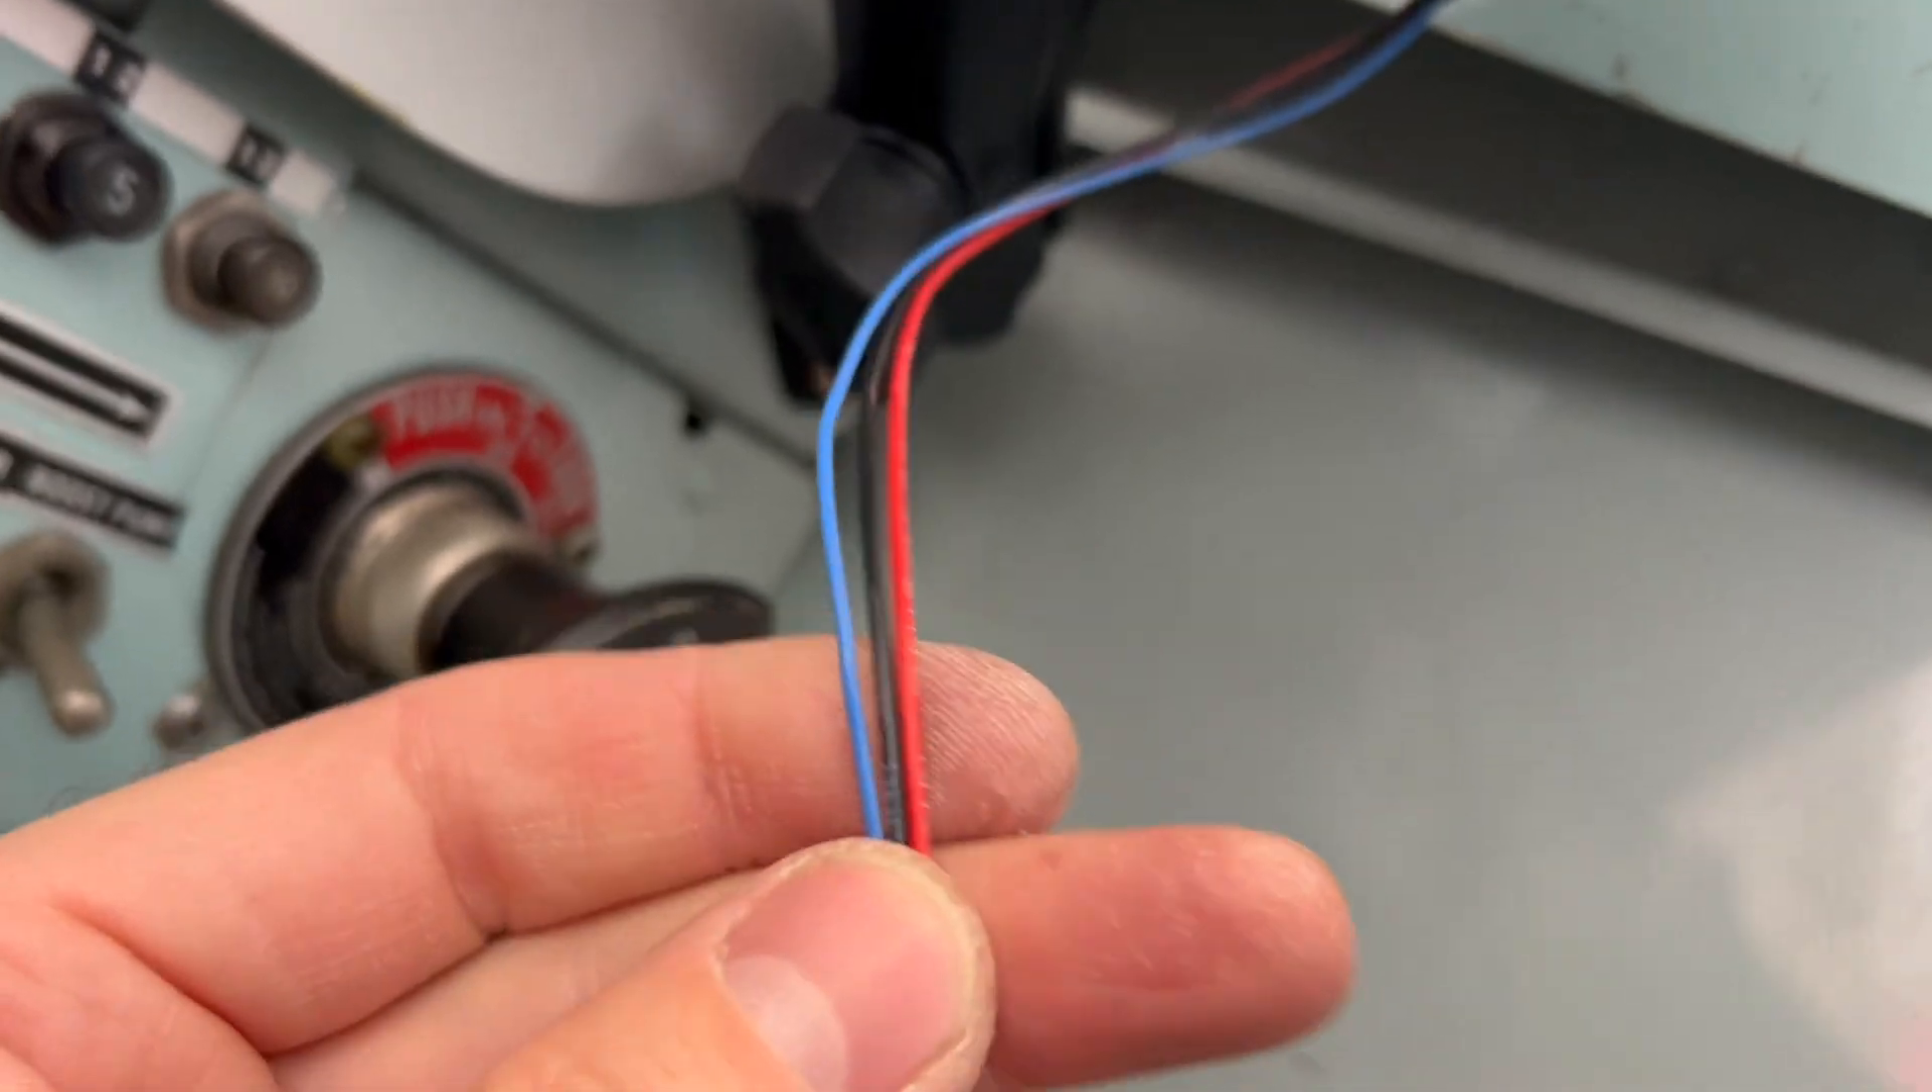Obviously the wires are not routed yet. They need to go behind the panel.